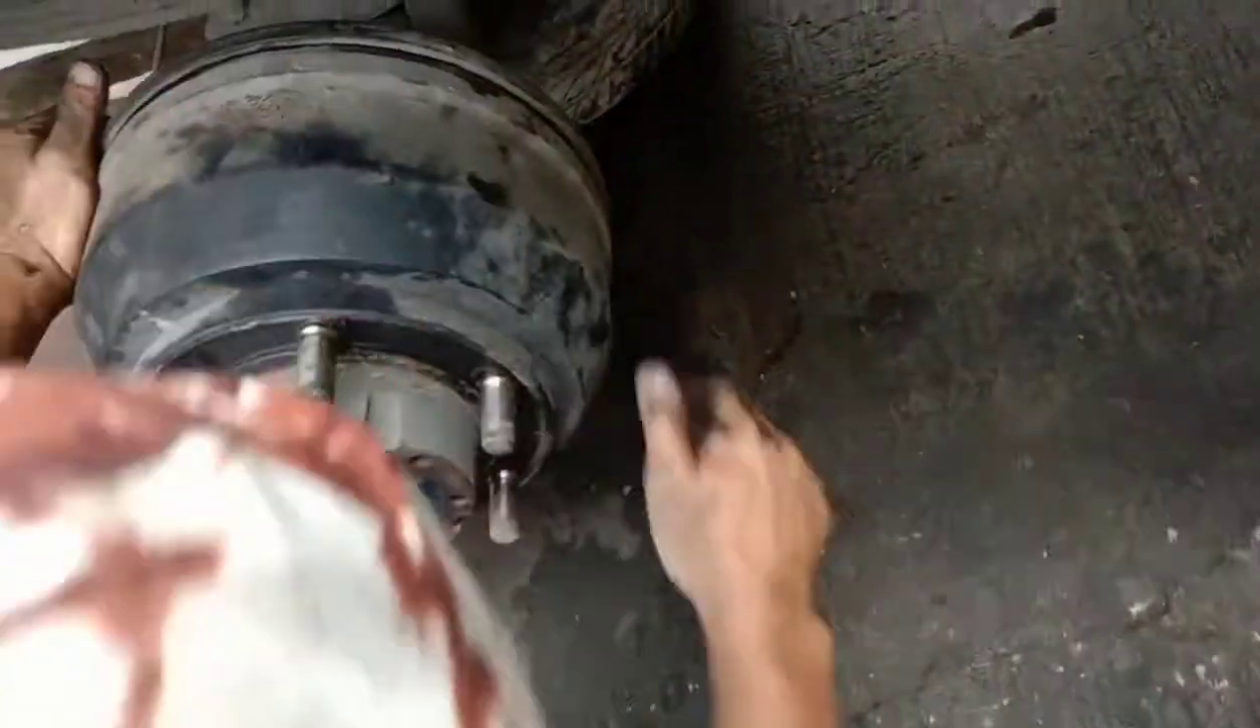Nakabit na po nakabit na po natin yung brake drum.